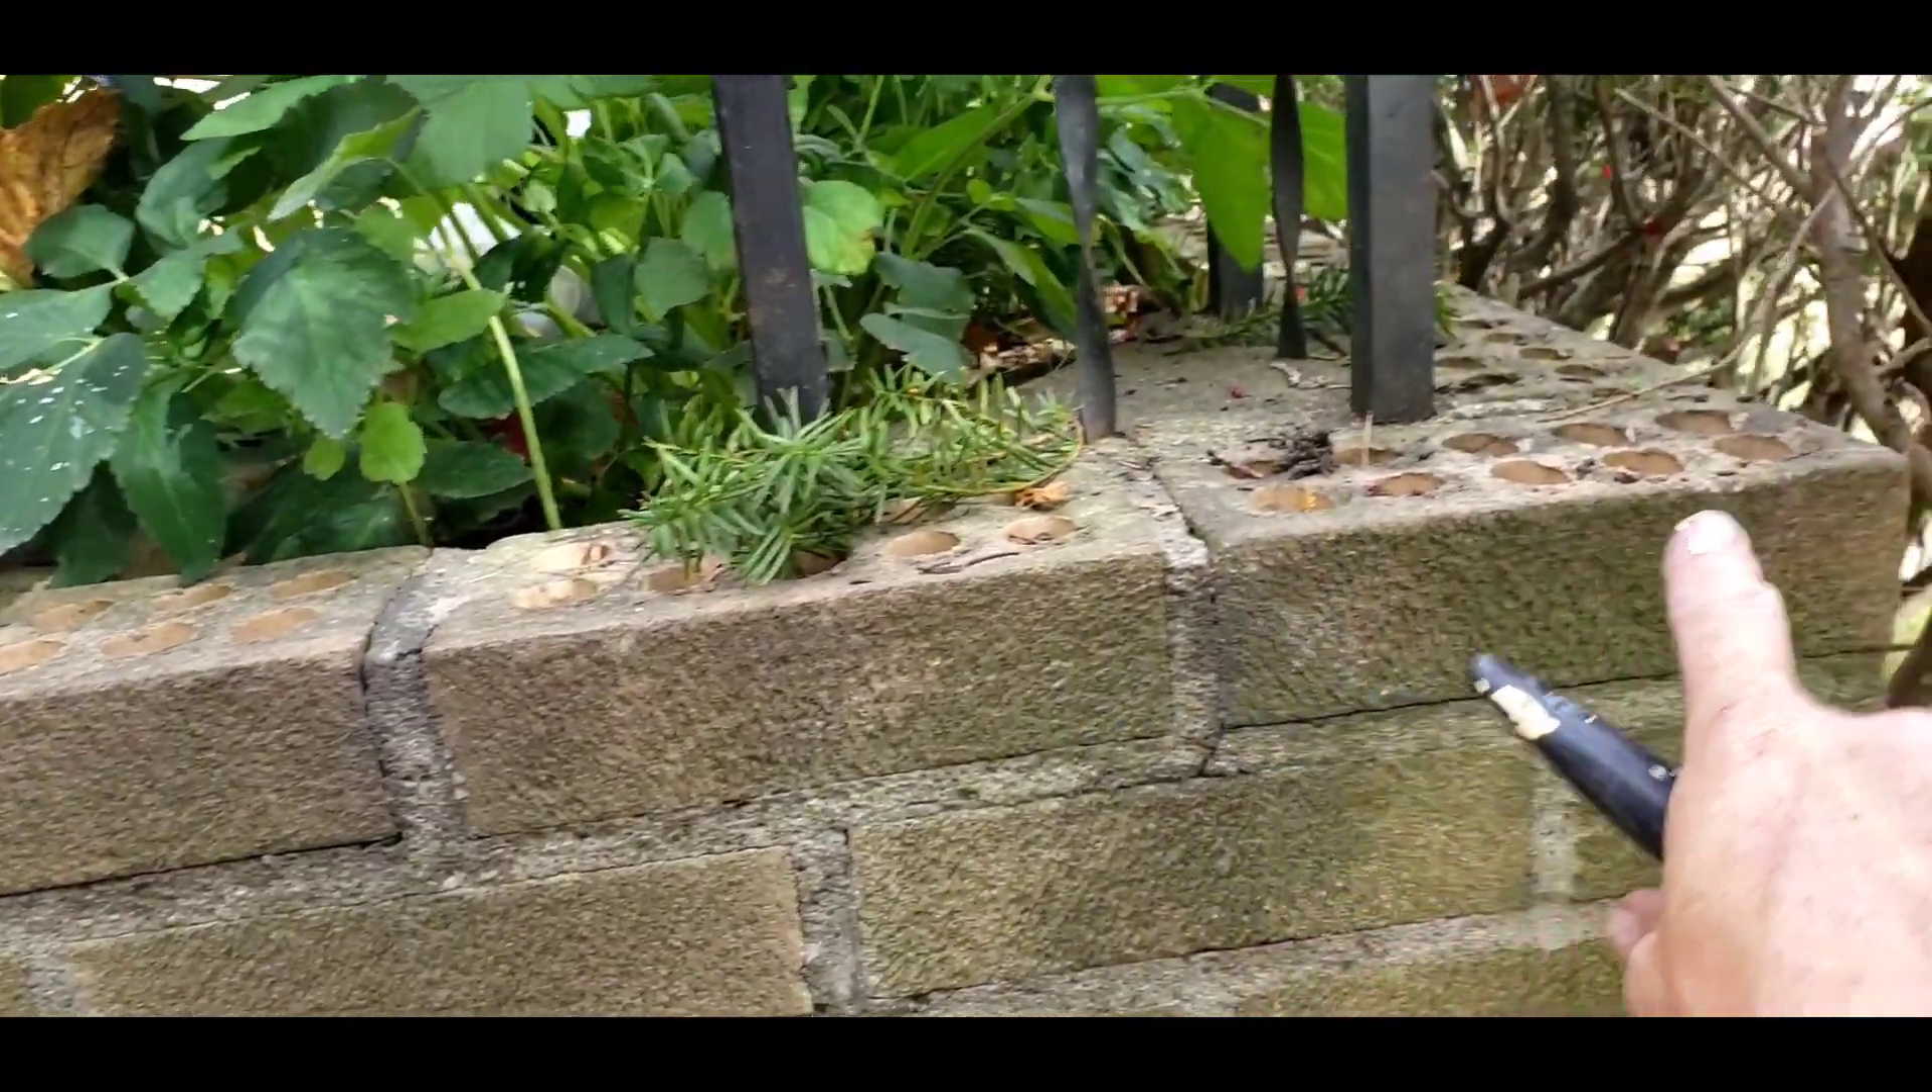It's 70 years now later and this porch cap still hasn't been done all the way around.